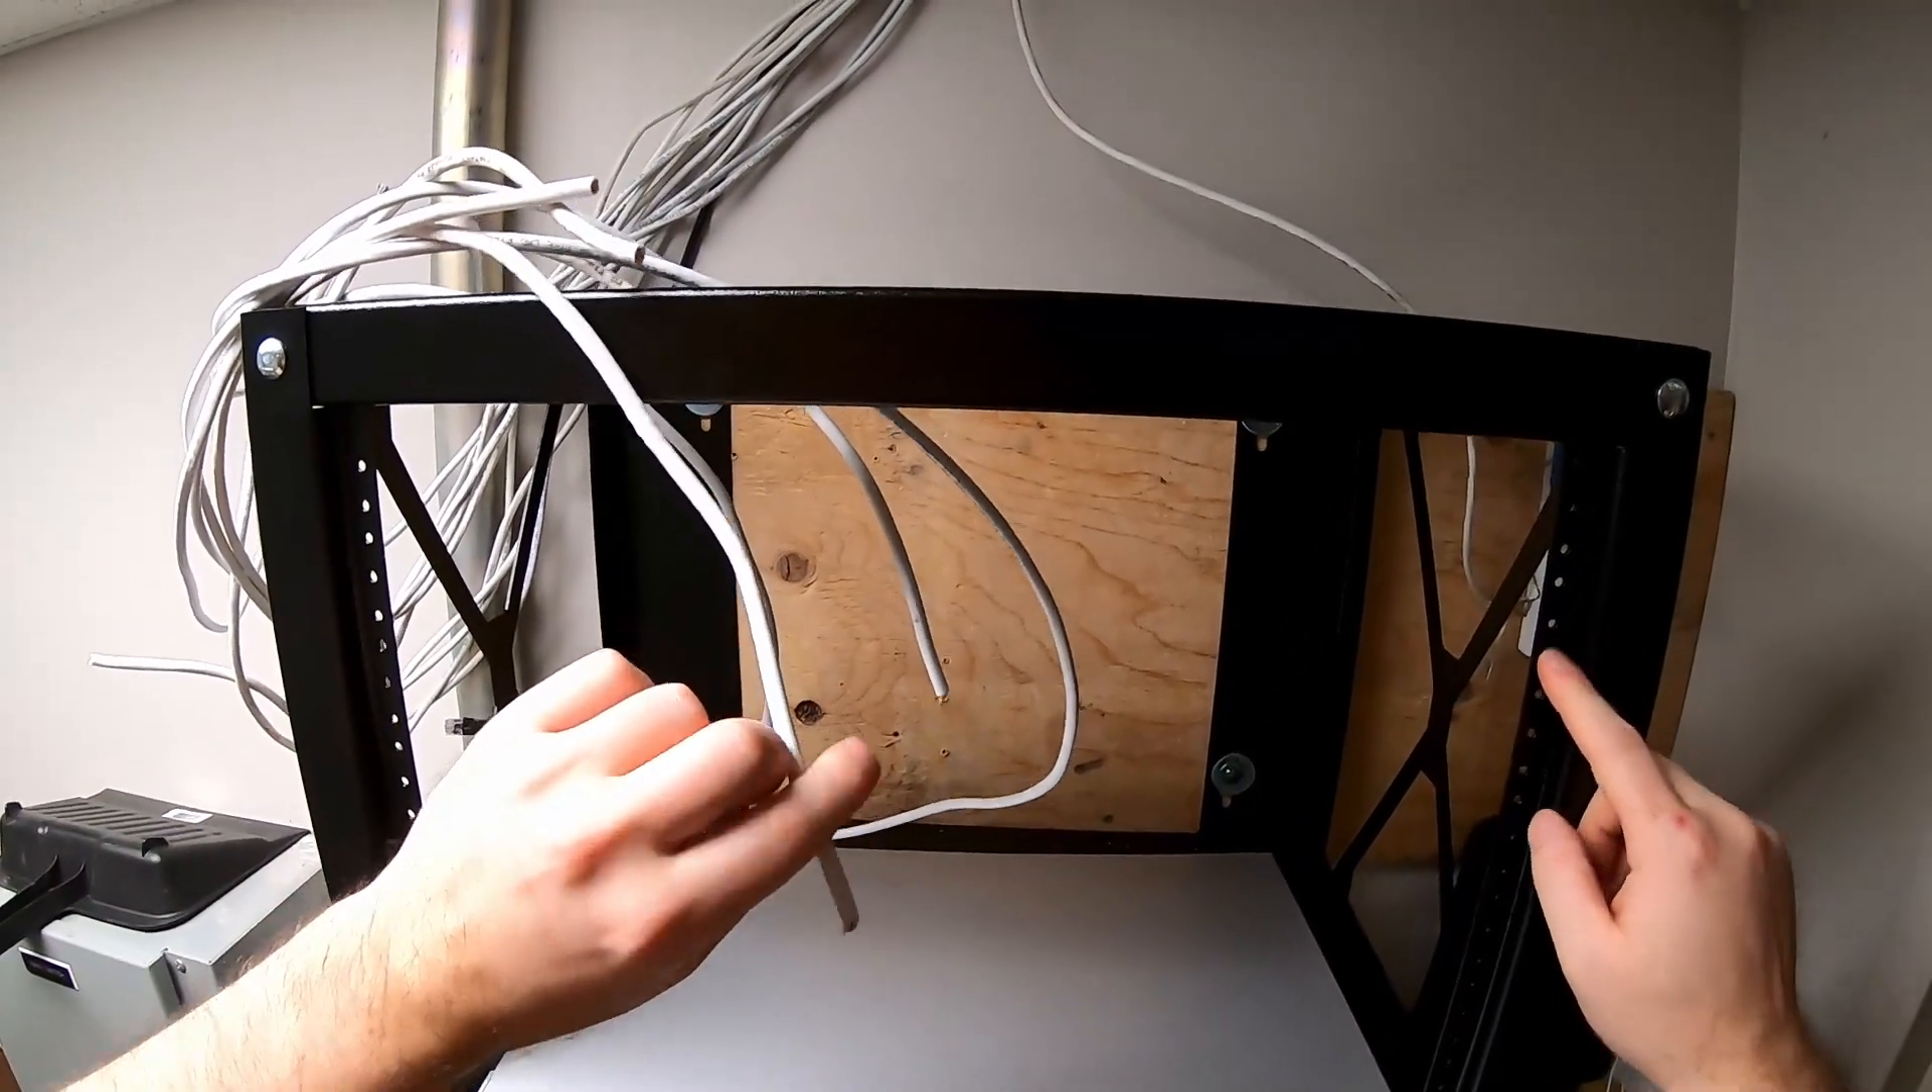And as you can tell, the network rack is now on.